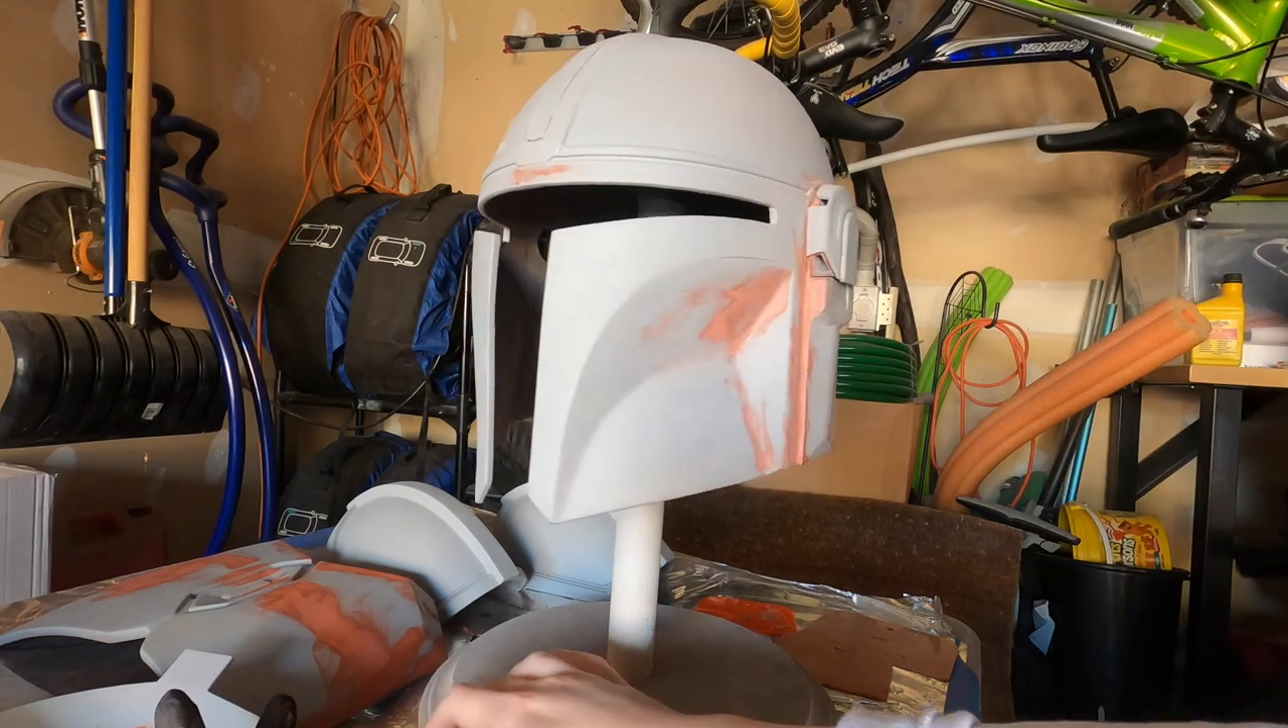And here is what the fully assembled helmet base looks like.